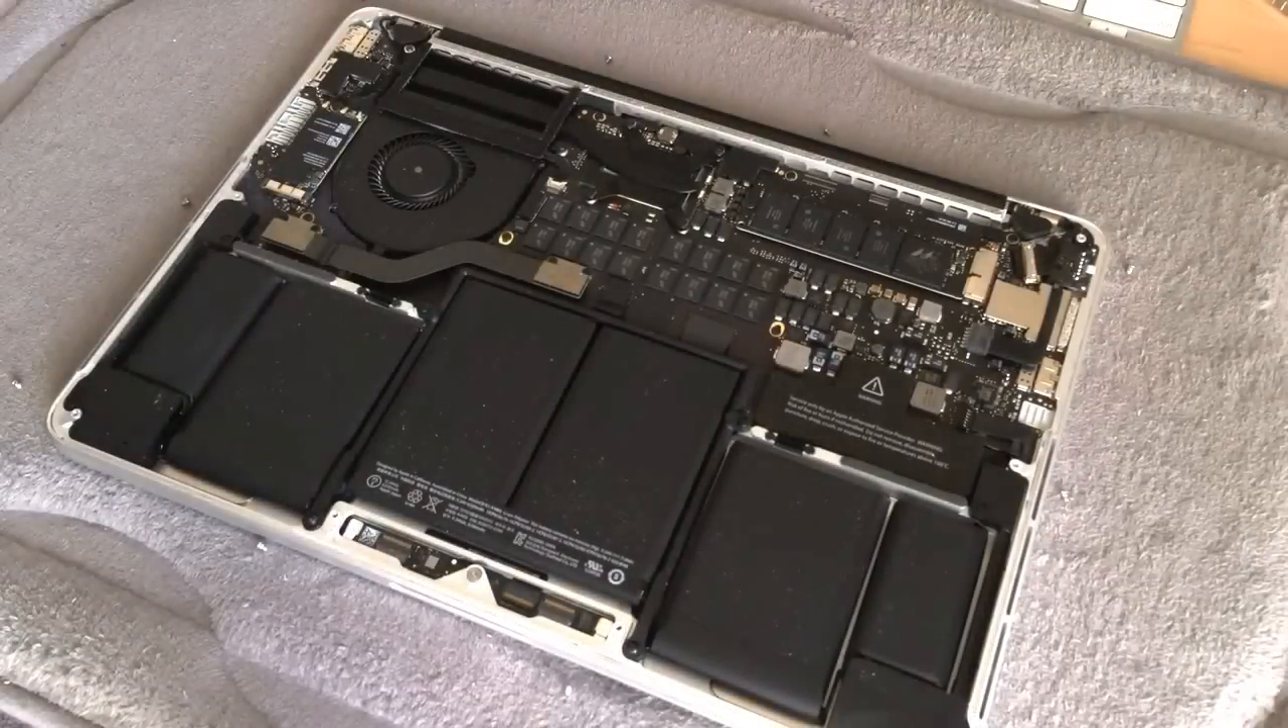So yeah, anyway, after you take the plate off, there is the inside of the MacBook. And as you can see, it's not all that dusty.